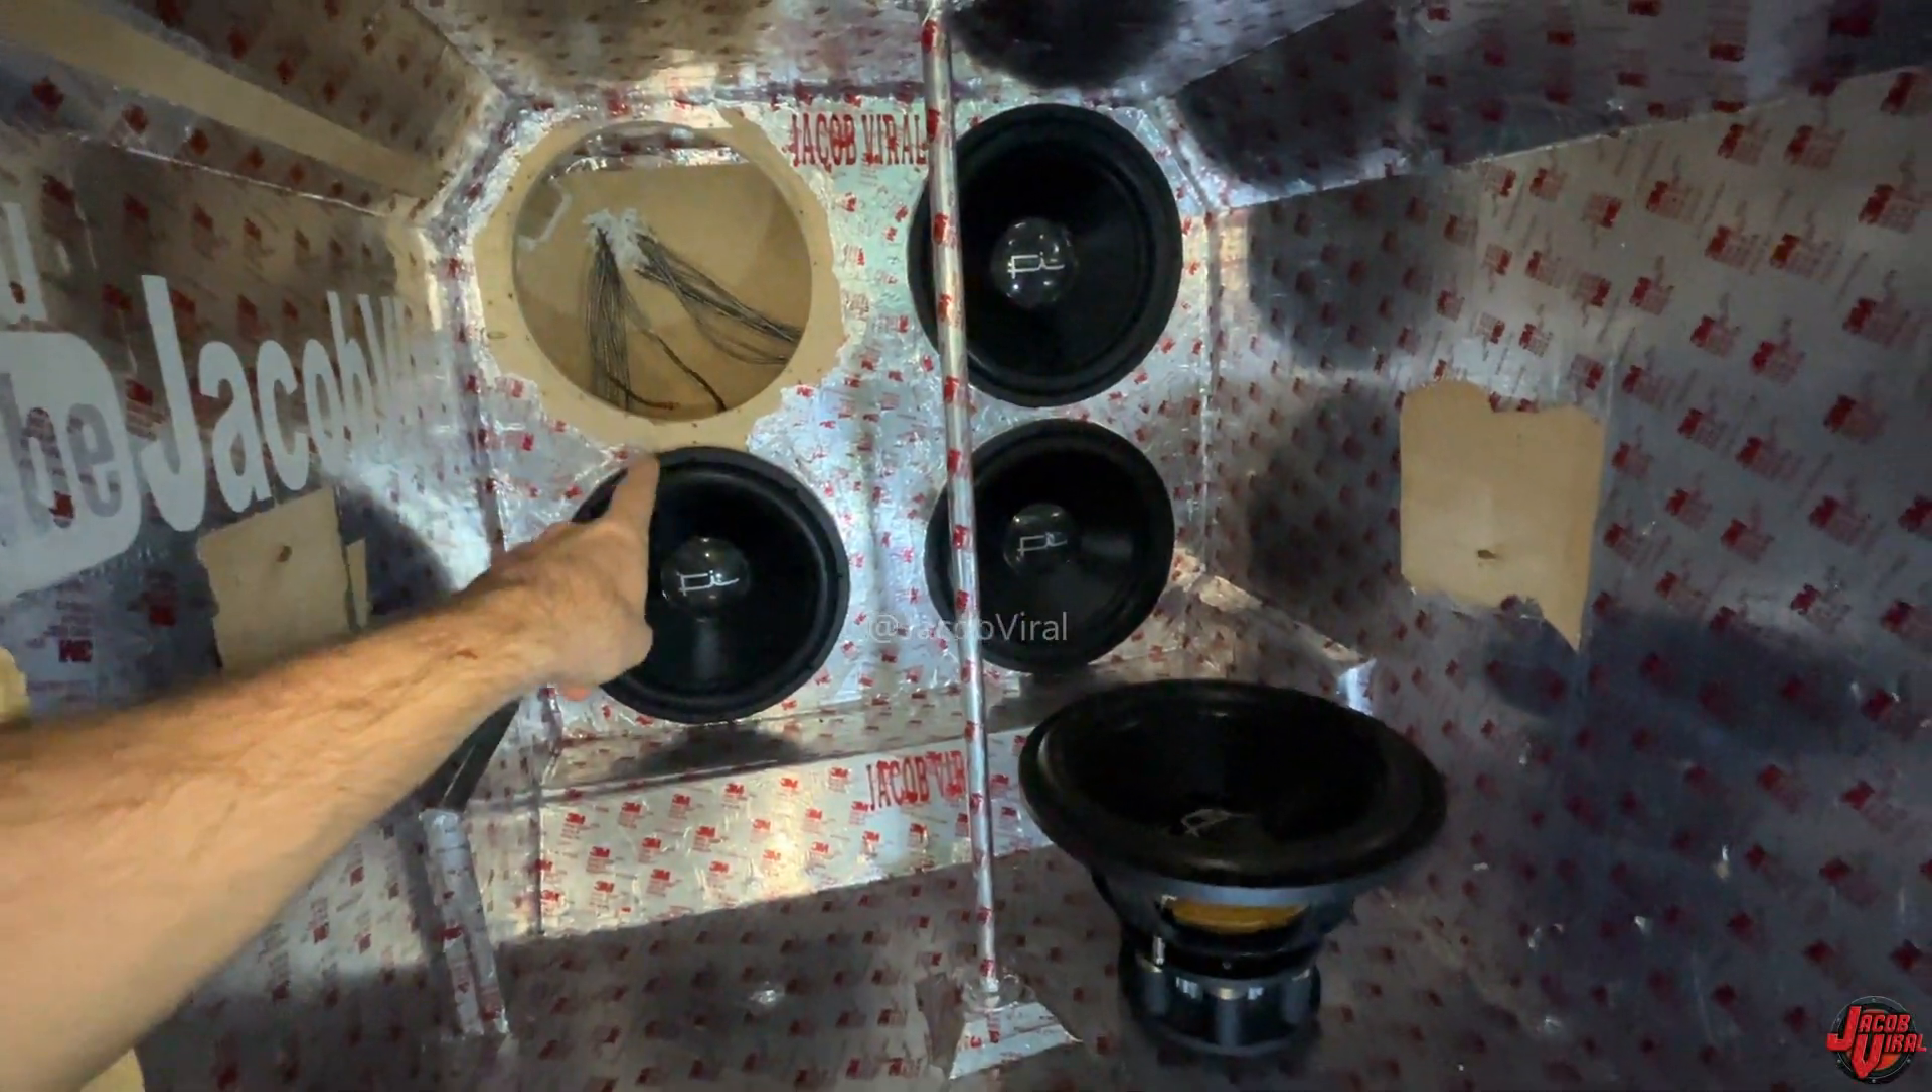All right, so I've got one of the four subs removed.